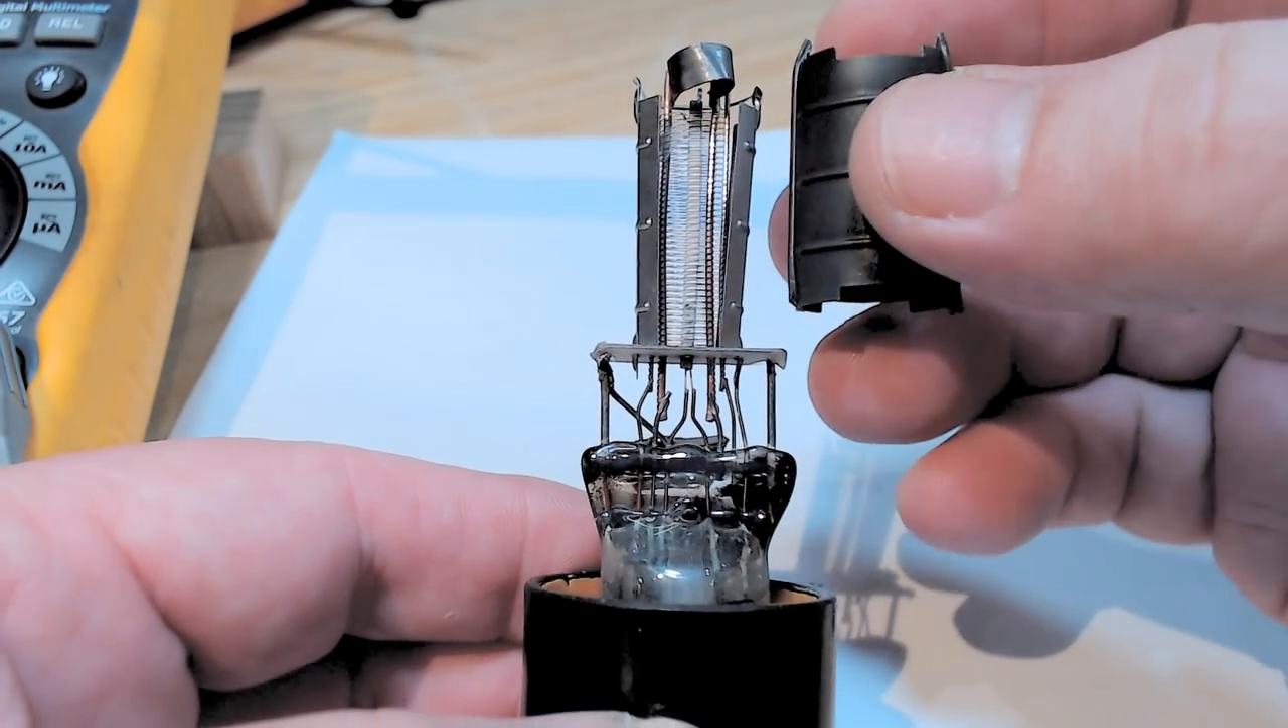I've managed to get the plate off.